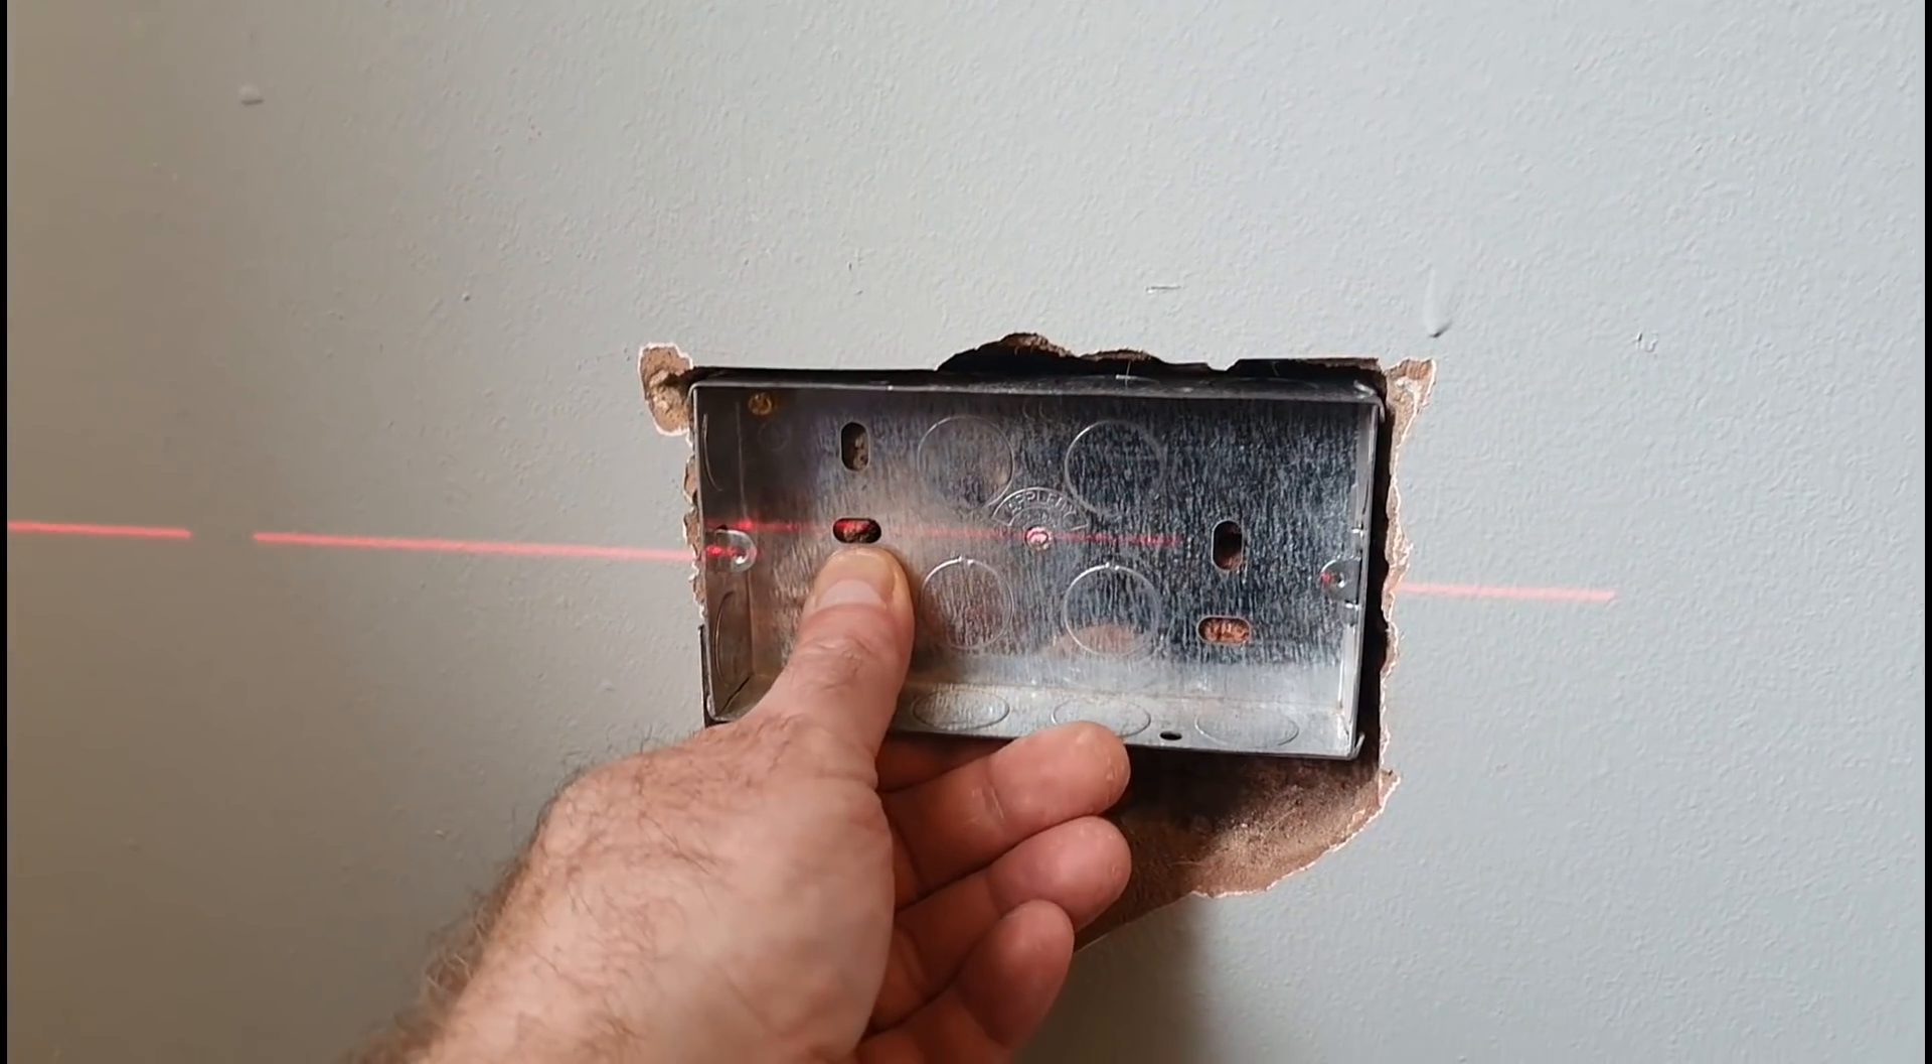That's the box nicely in.